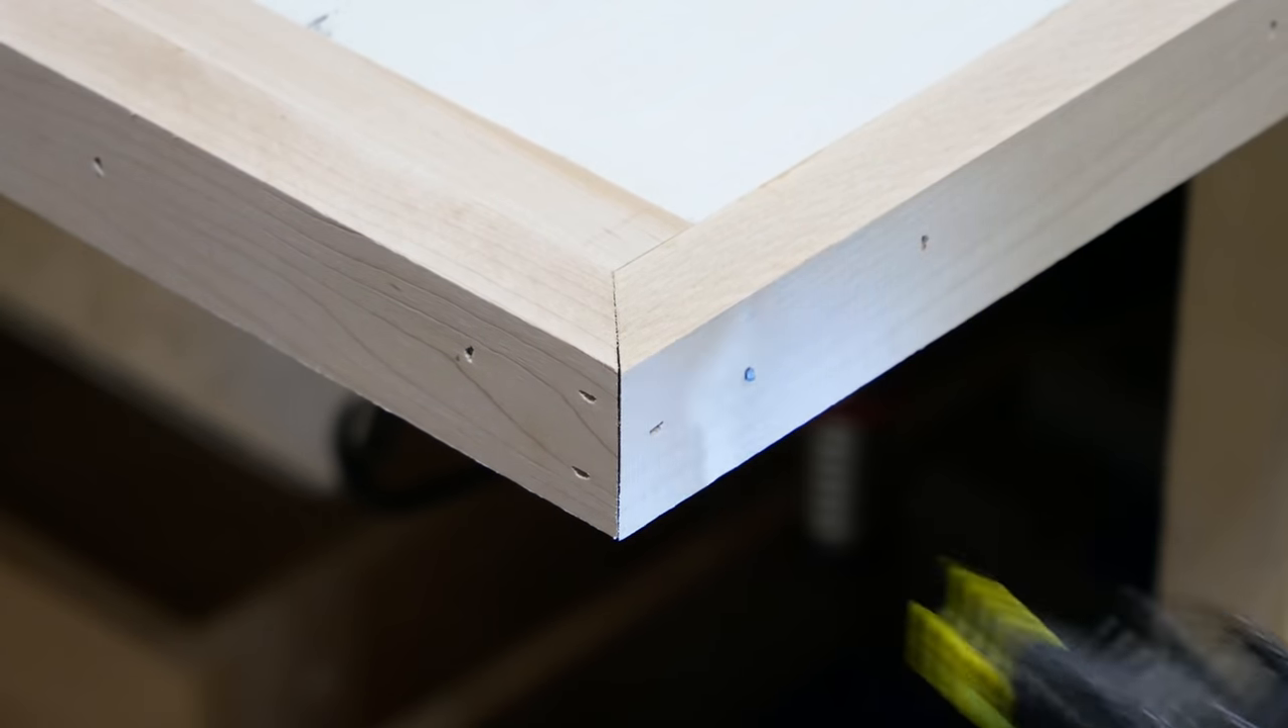I secured the outside corners with one inch long brads, two near the outside edge, and then one from the other direction in the middle.